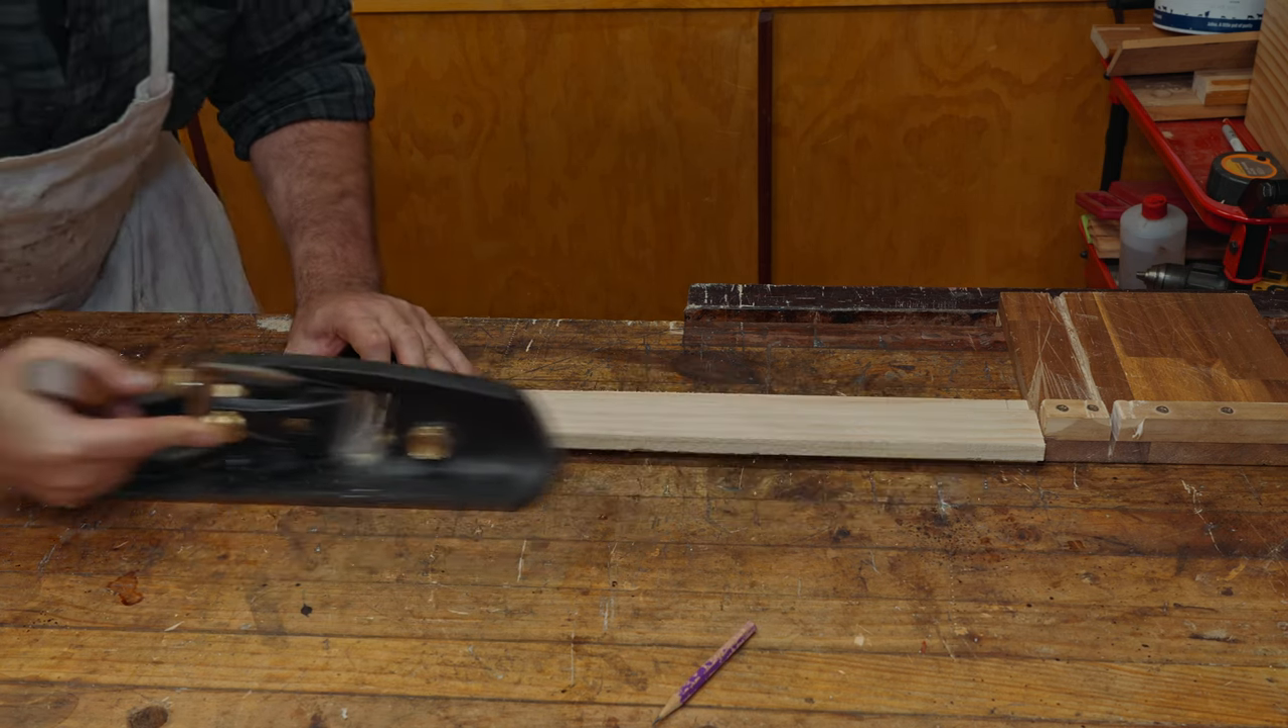I'm just using my bench hook here as a stop so I've got that pushed up against it.